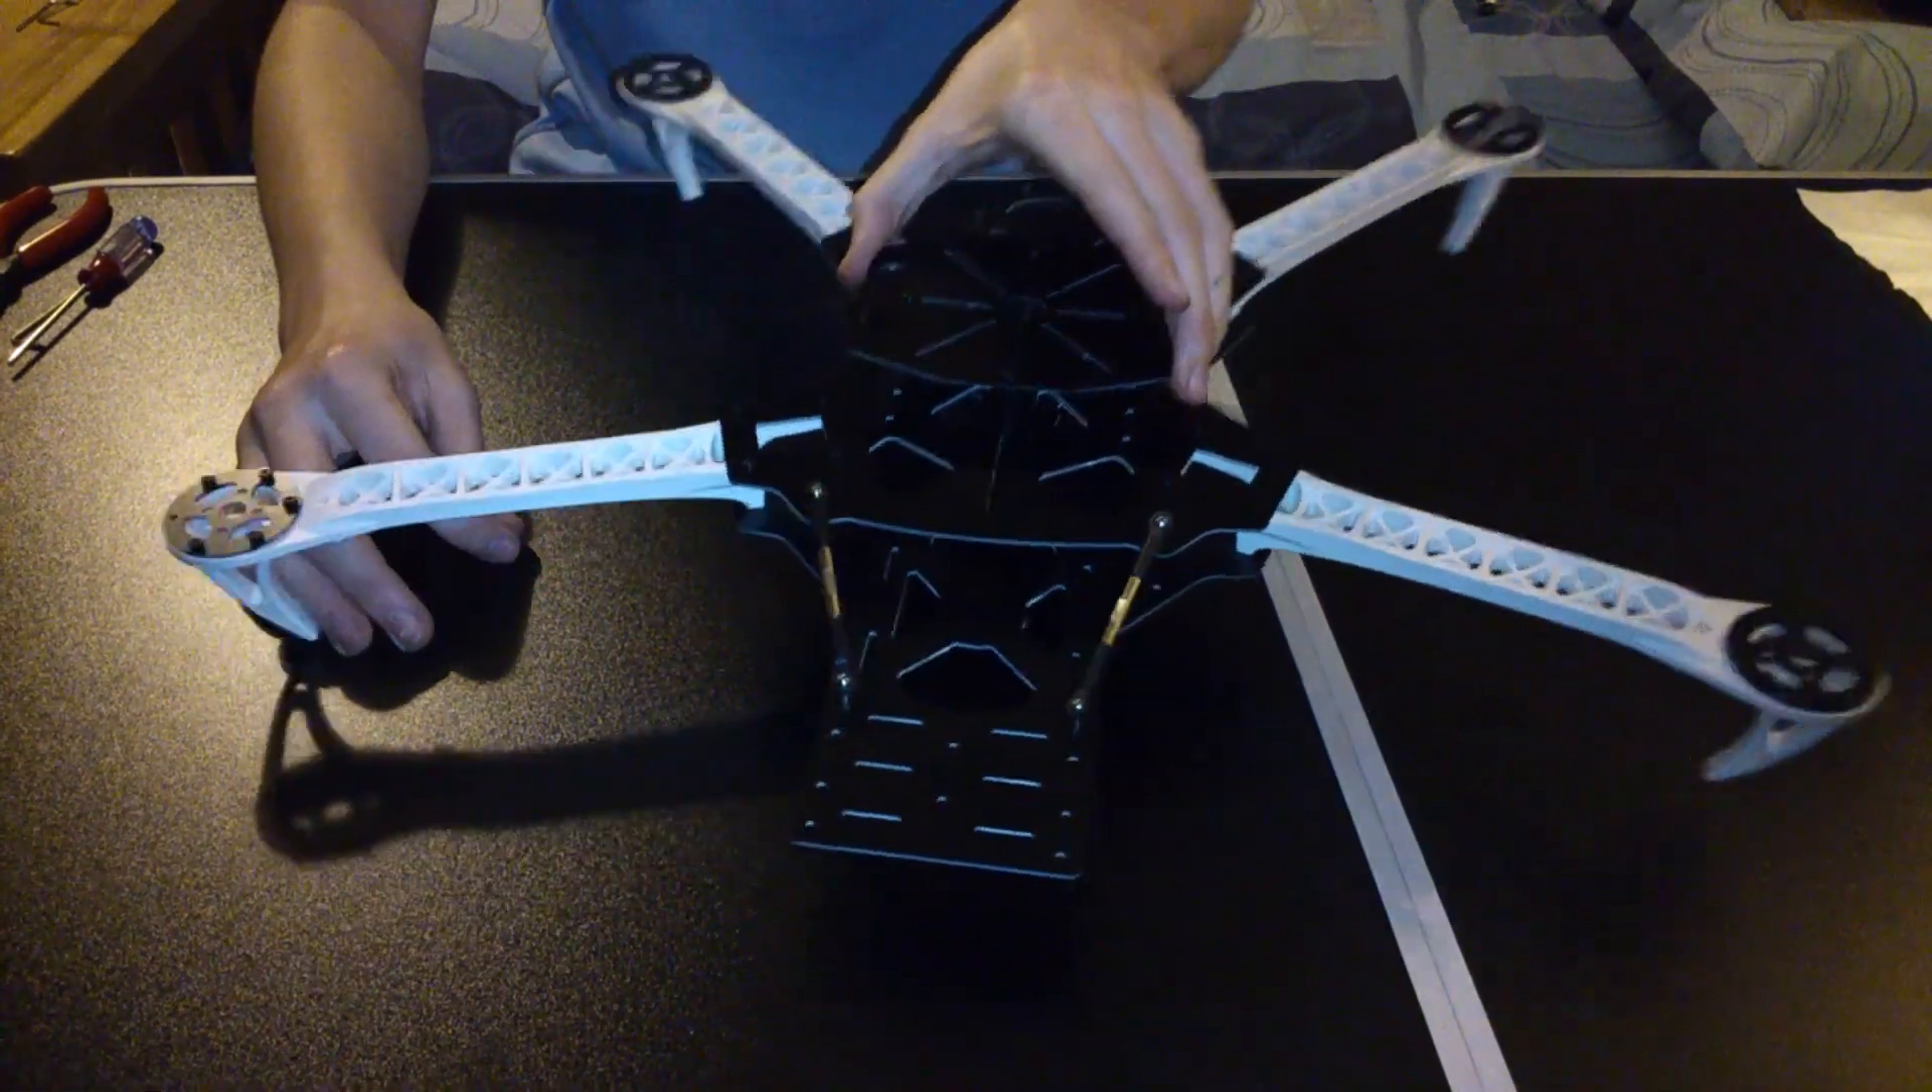So um yeah that is the whole frame complete for your dead cat.